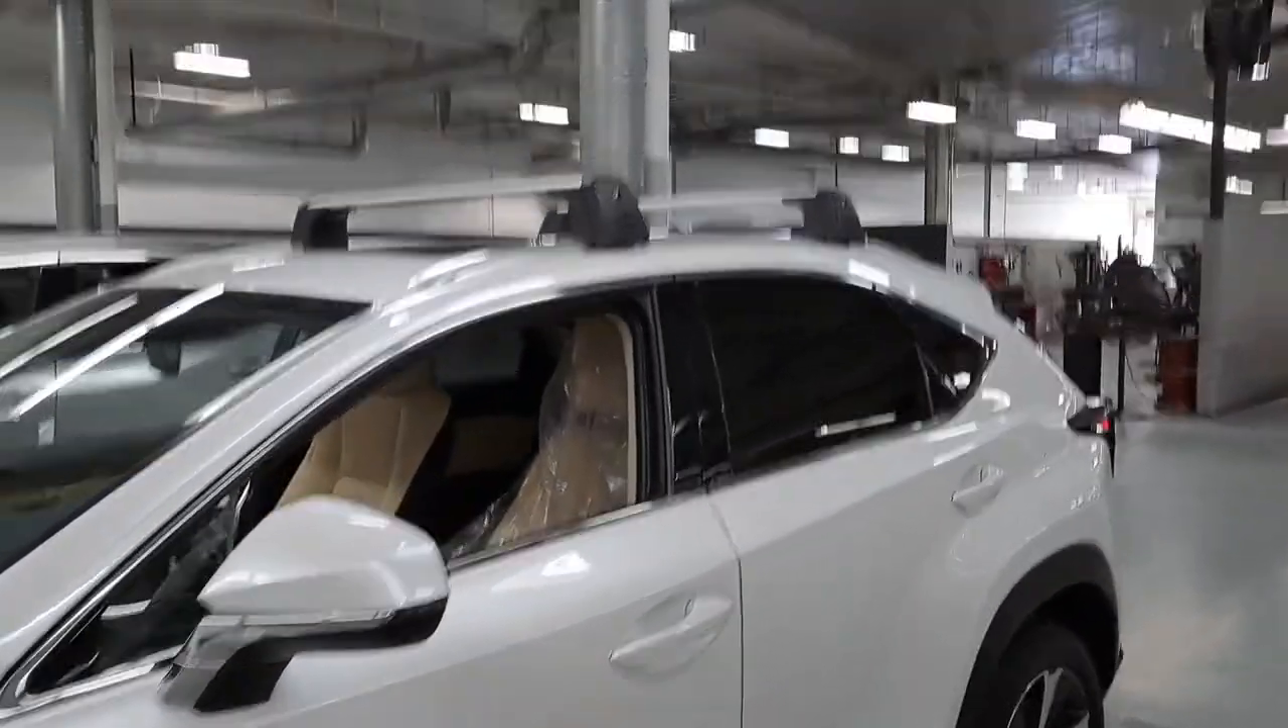So there you have it we have installed the roof crossbars on this nx.